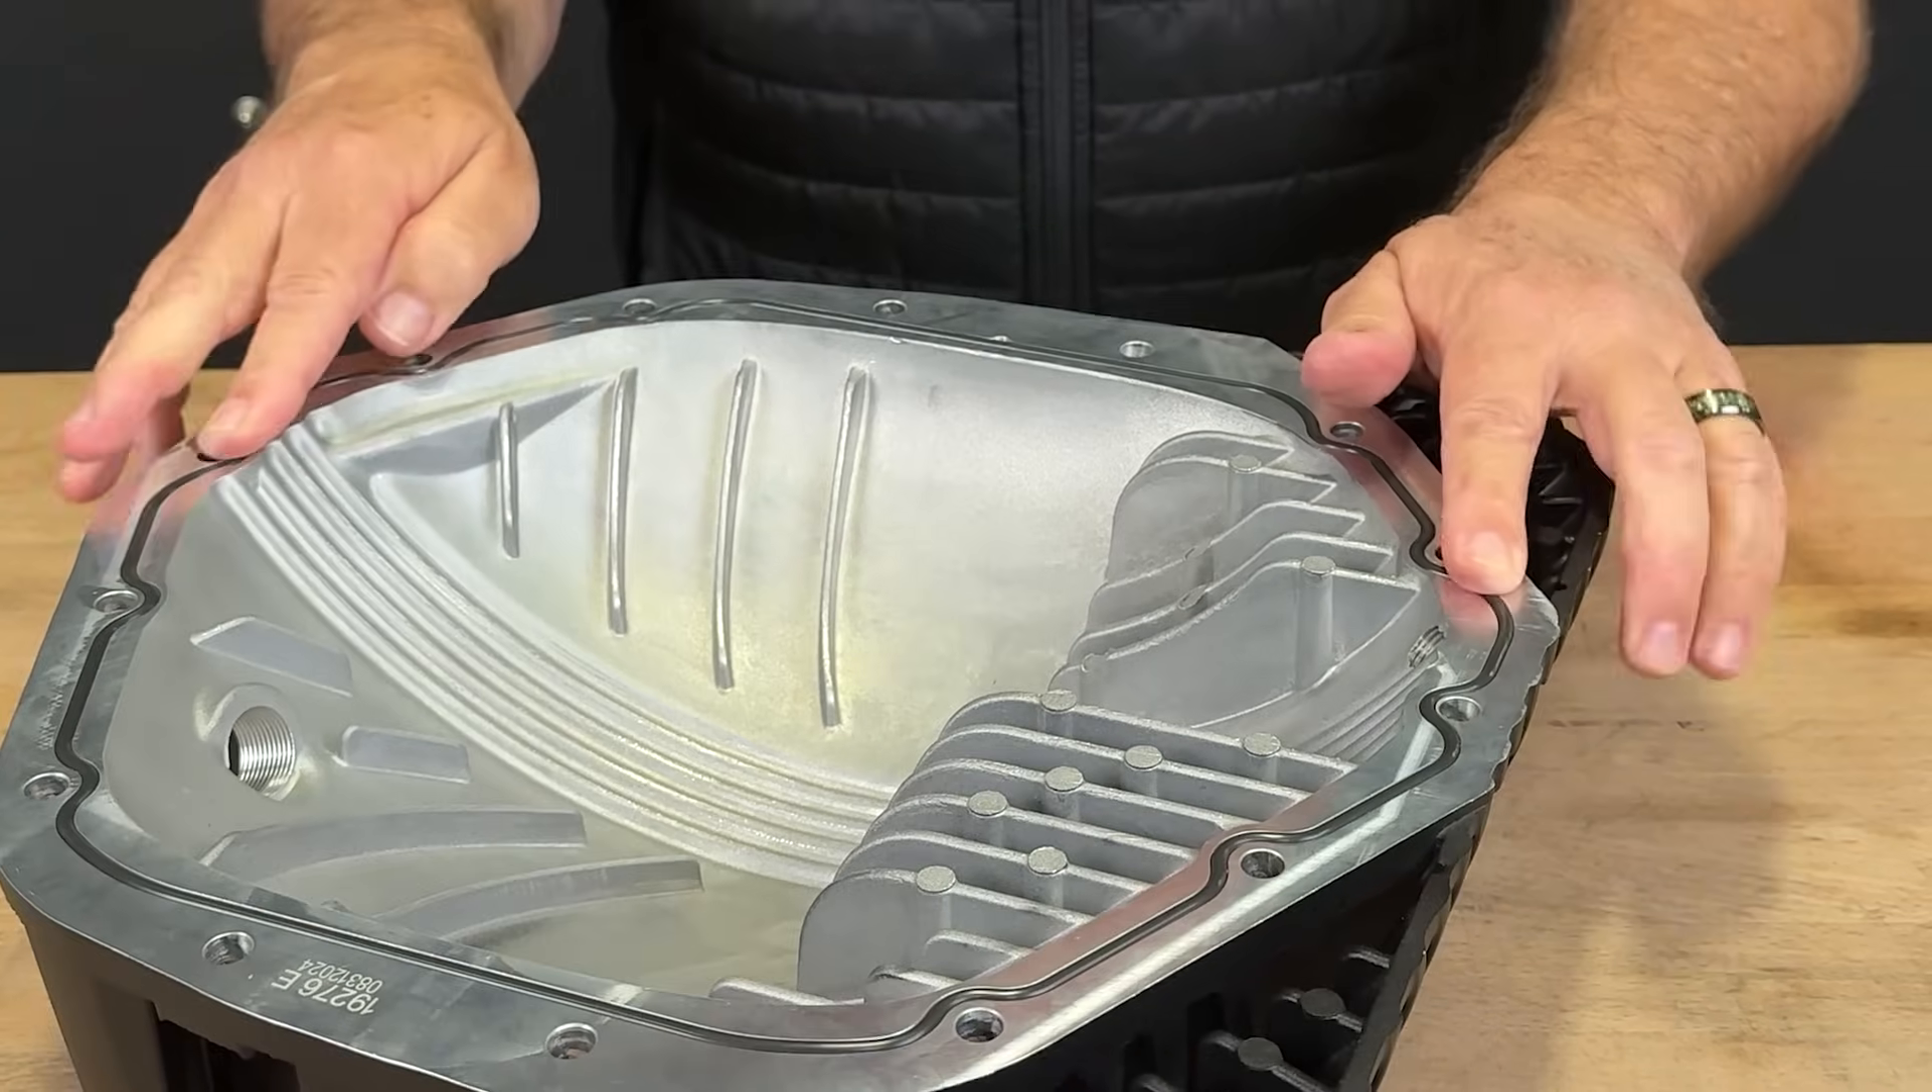We'll run our finger around the entire perimeter, making sure that the O -ring is in the groove, and success.